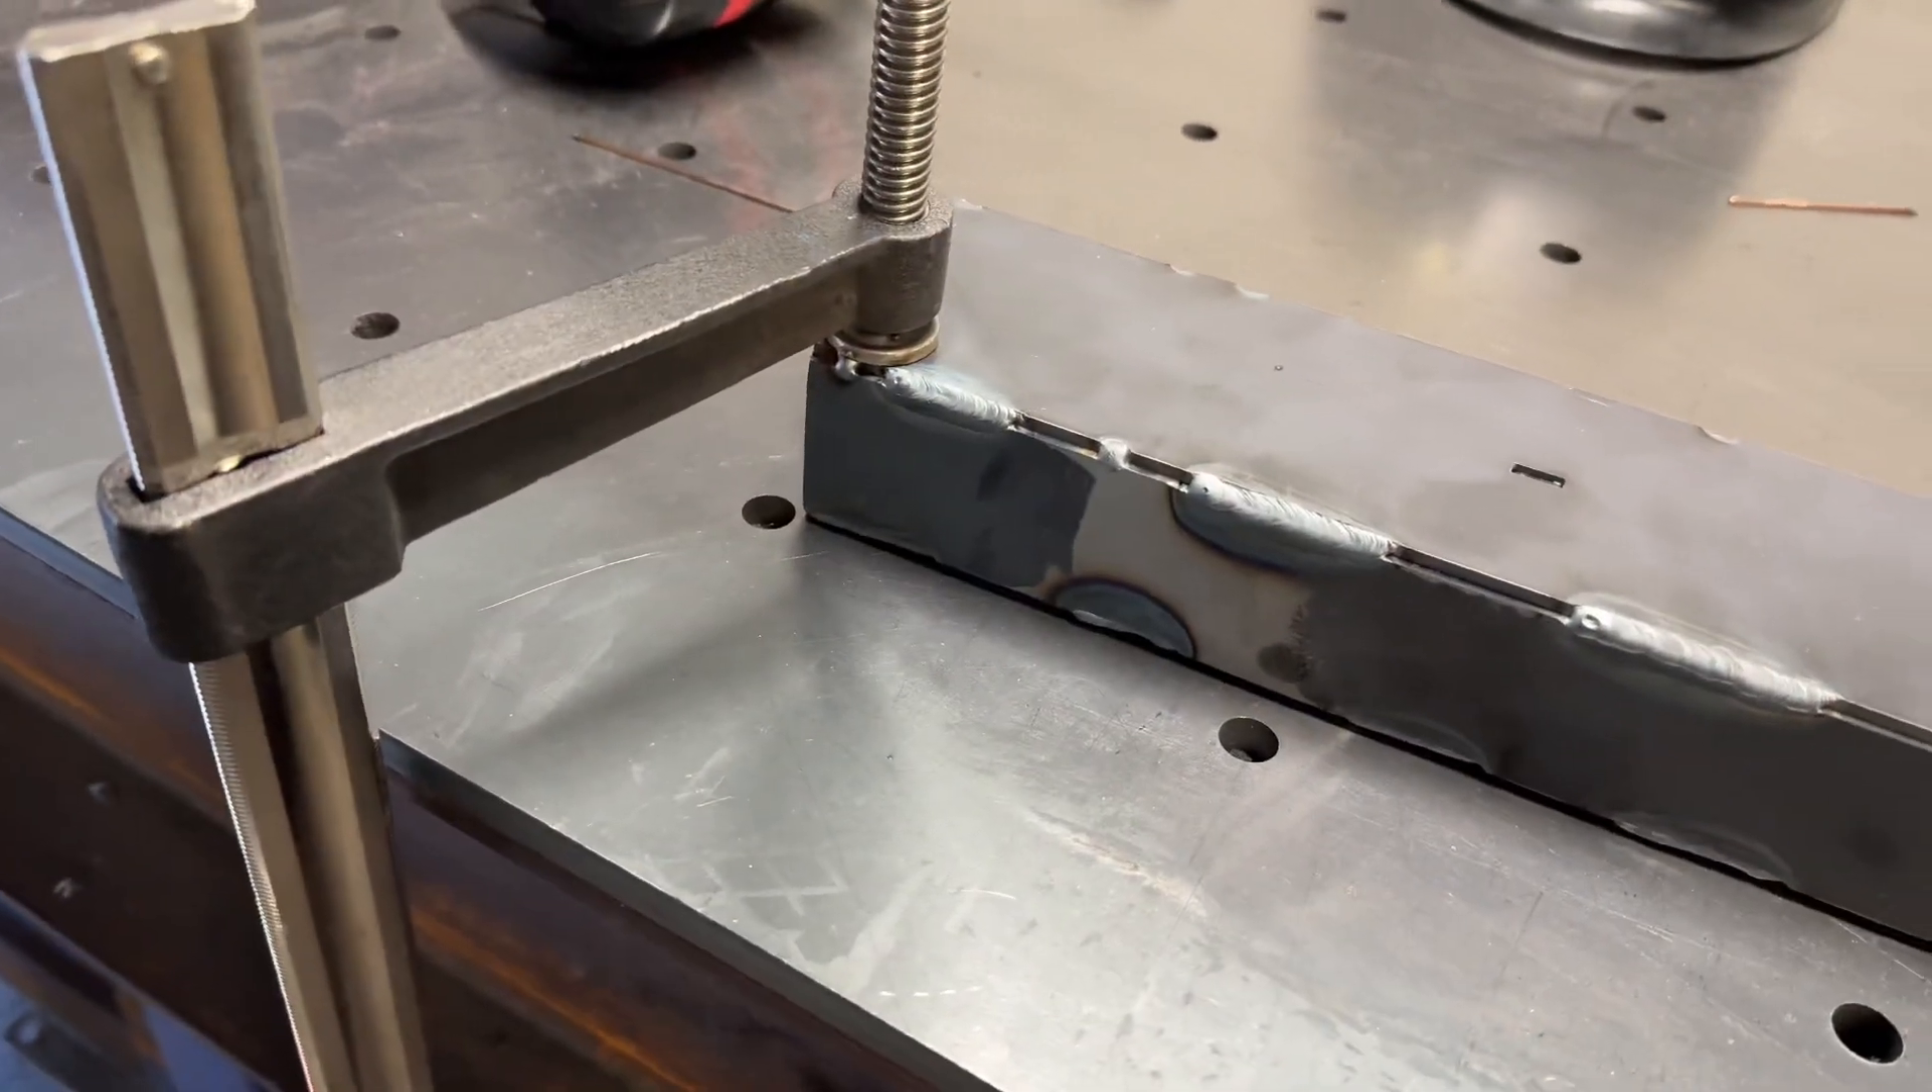Bottom strap is now stitched together.